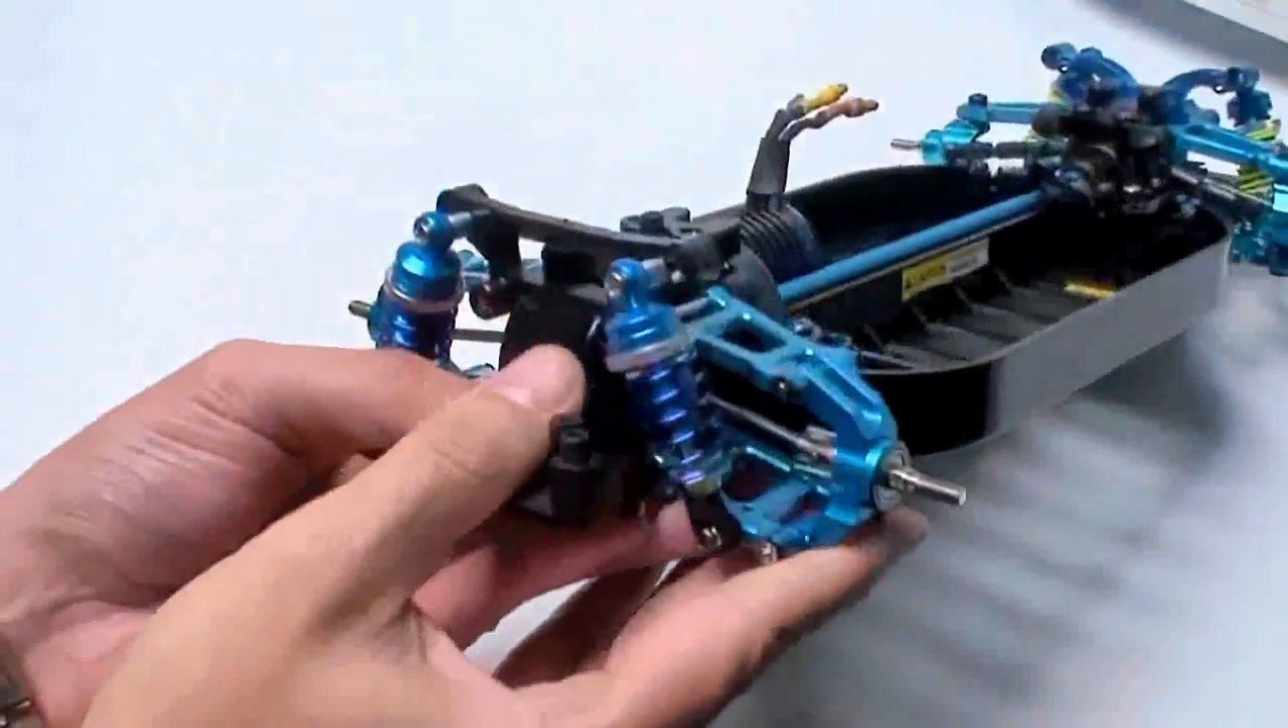All right so the shocks and the dampers are now installed.